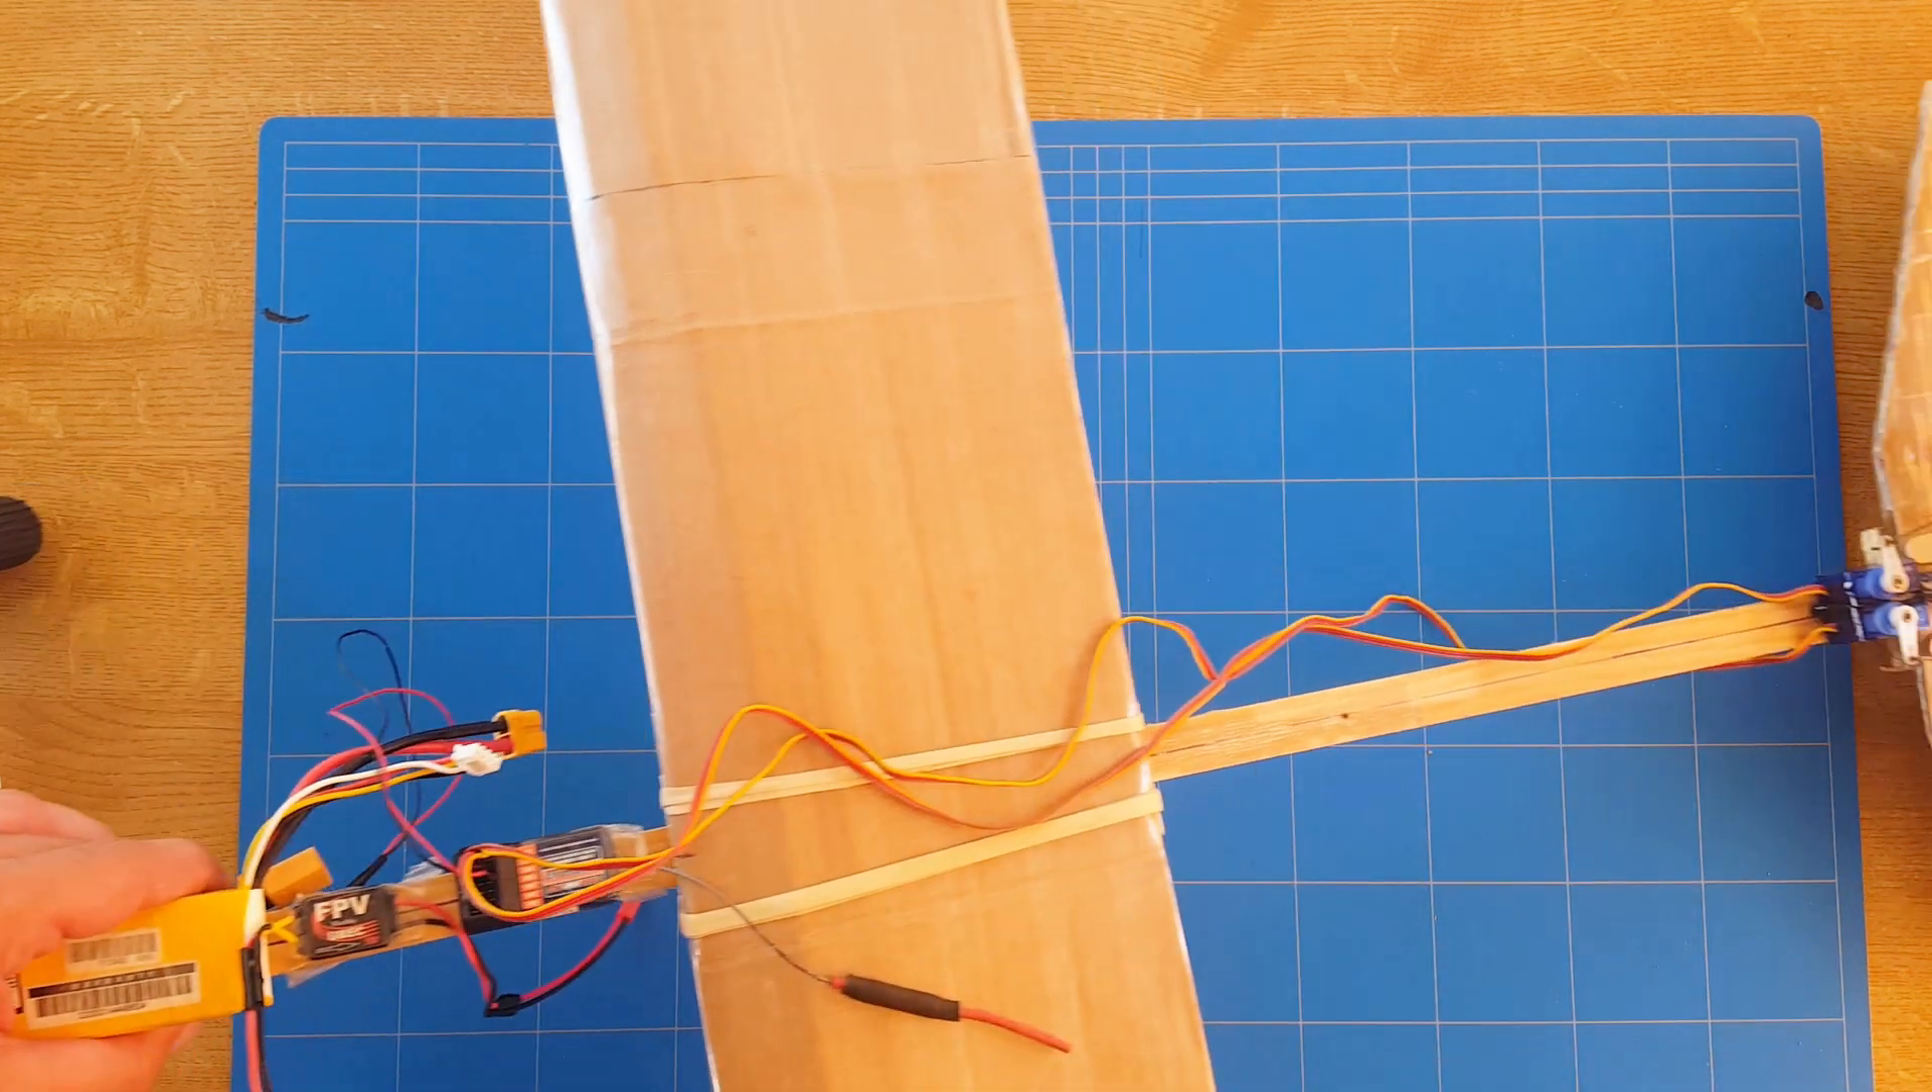Now the wing is in its place.